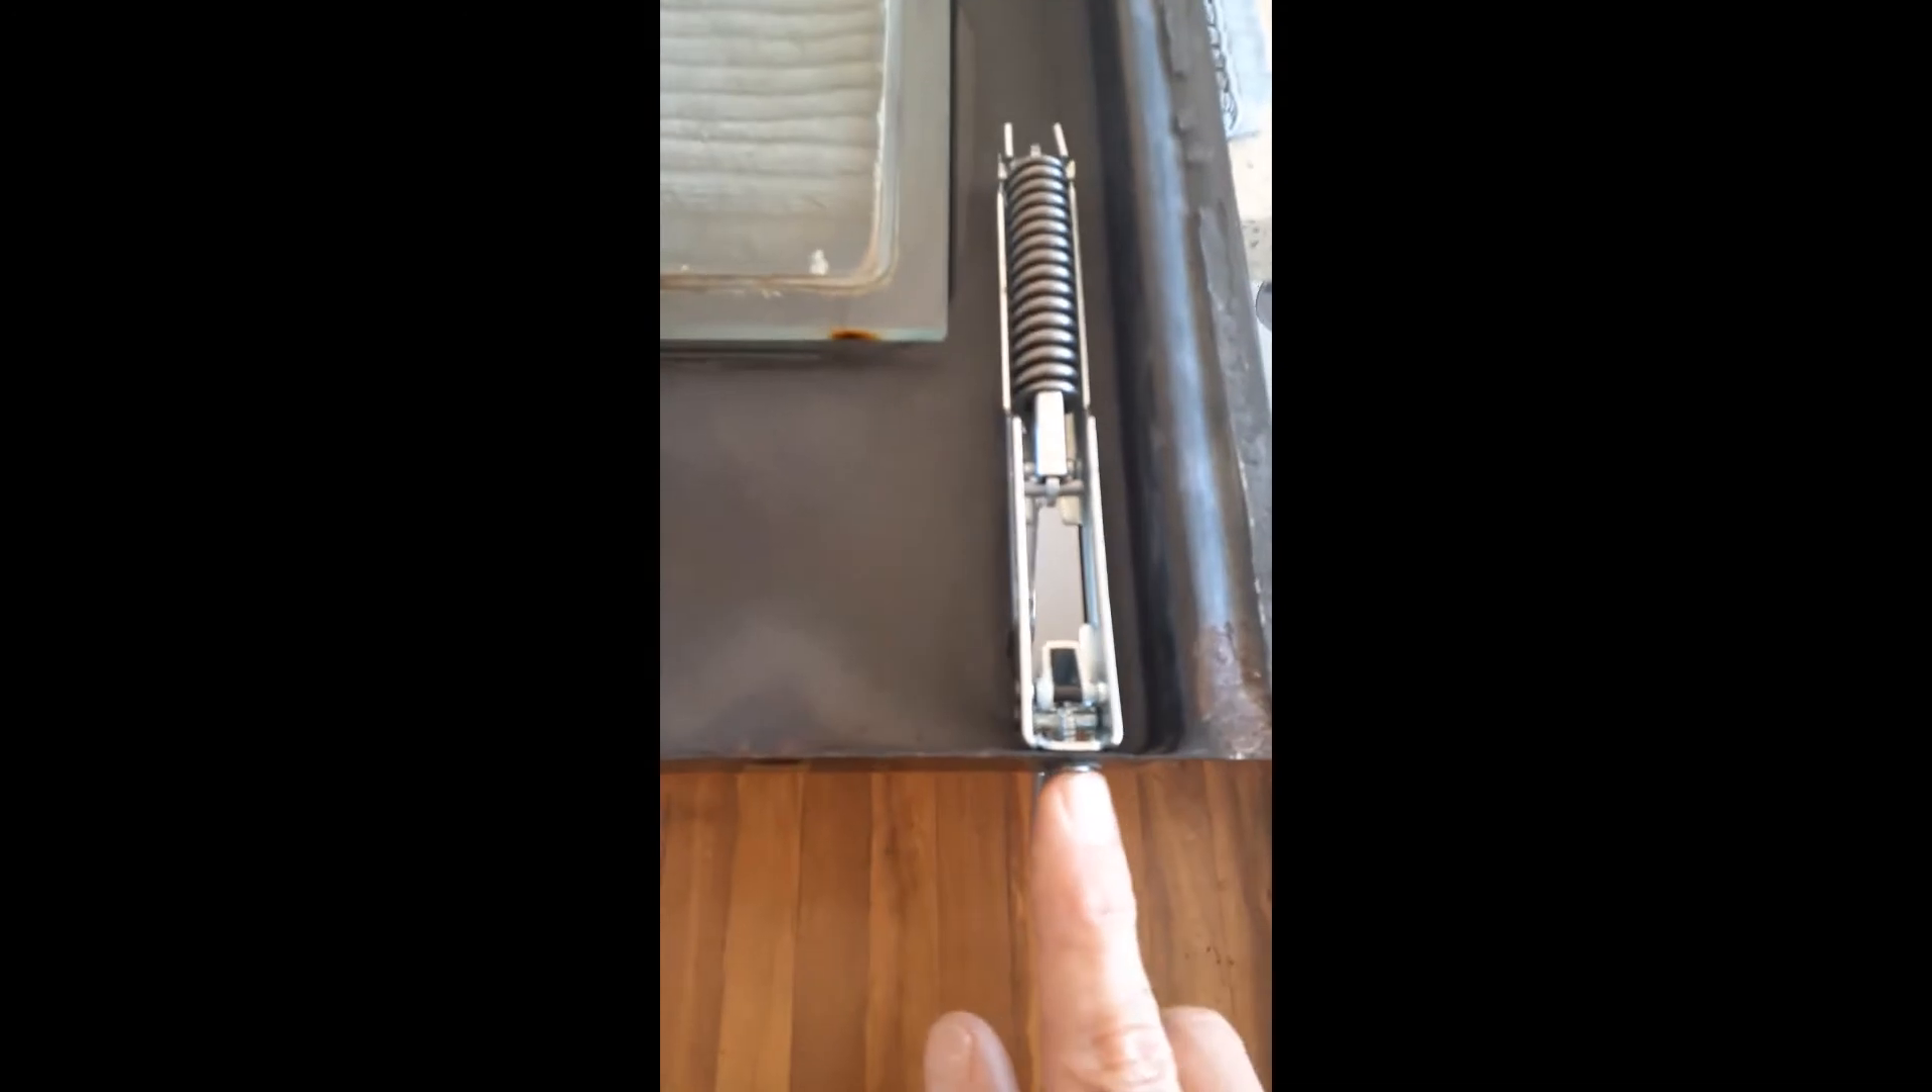Okay new hinges in look like they've gone in okay.